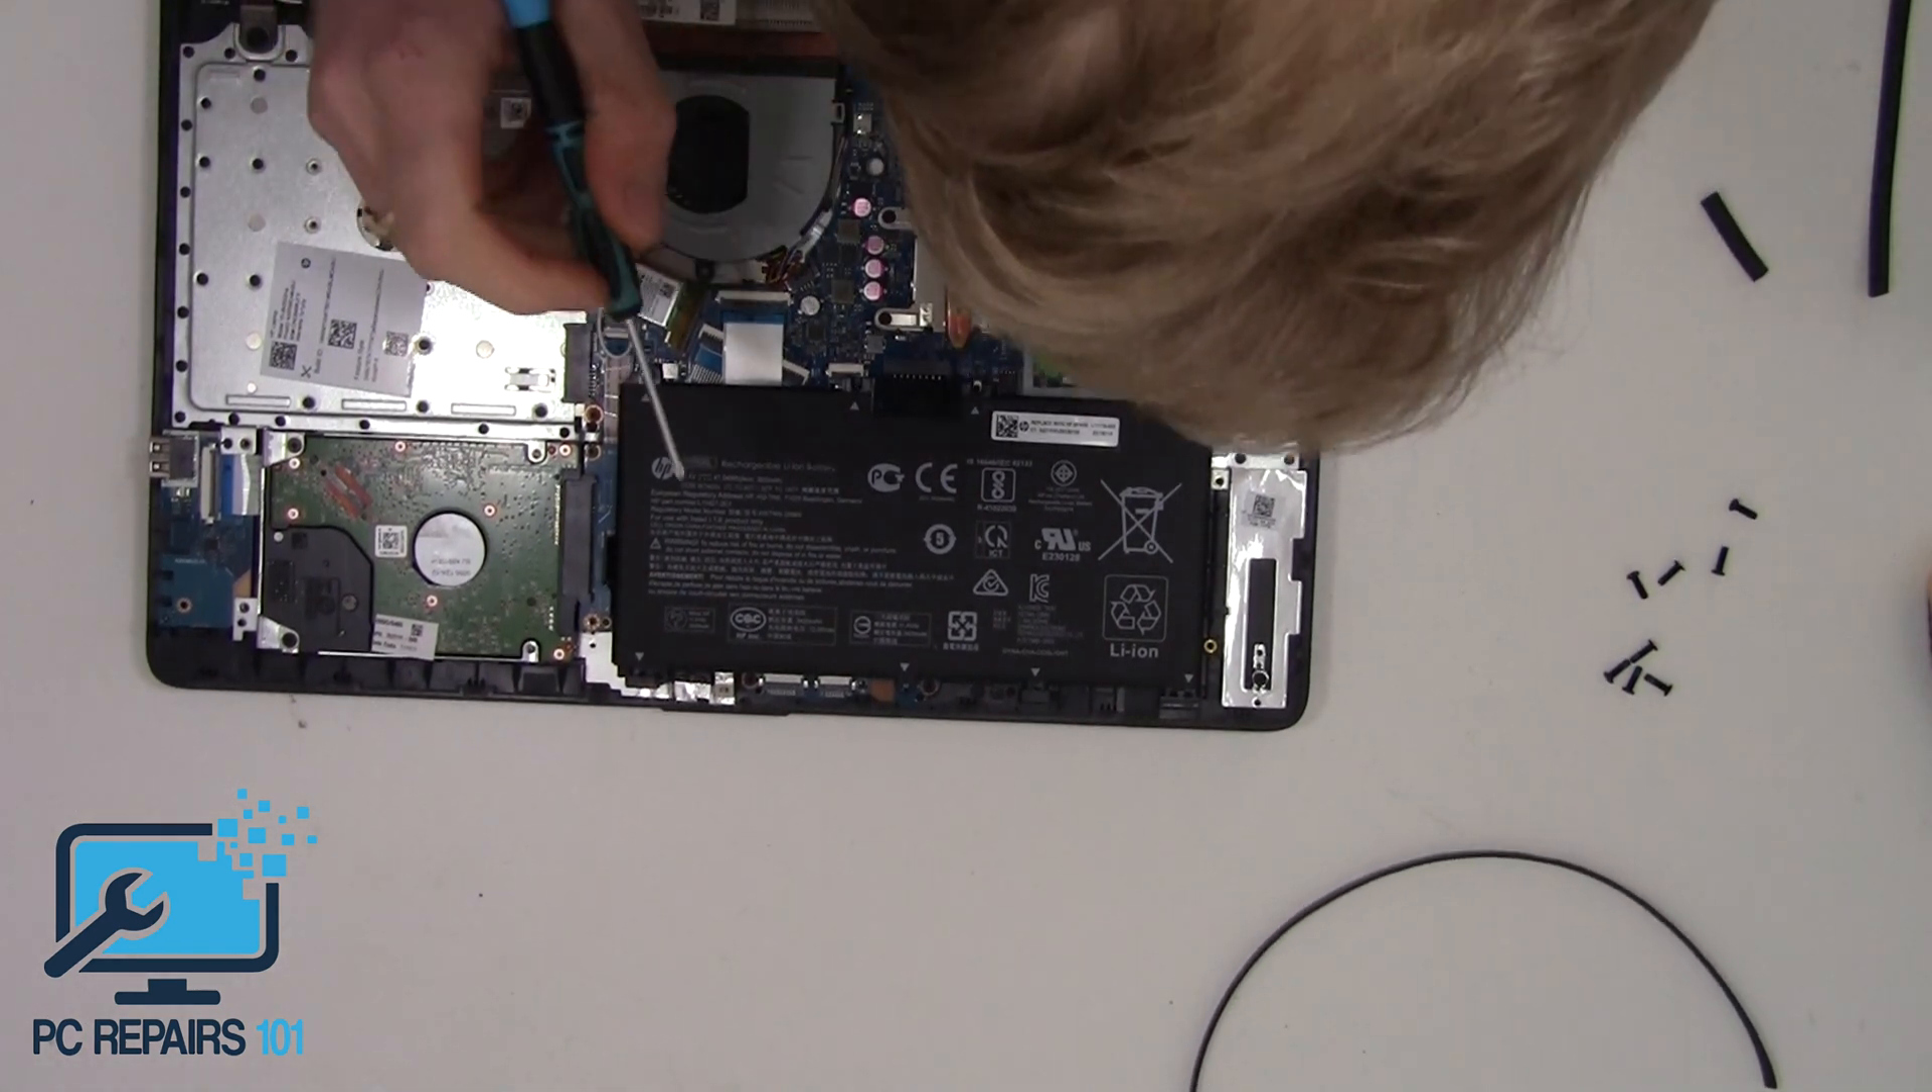Now we've exposed the uh internals of the laptop.